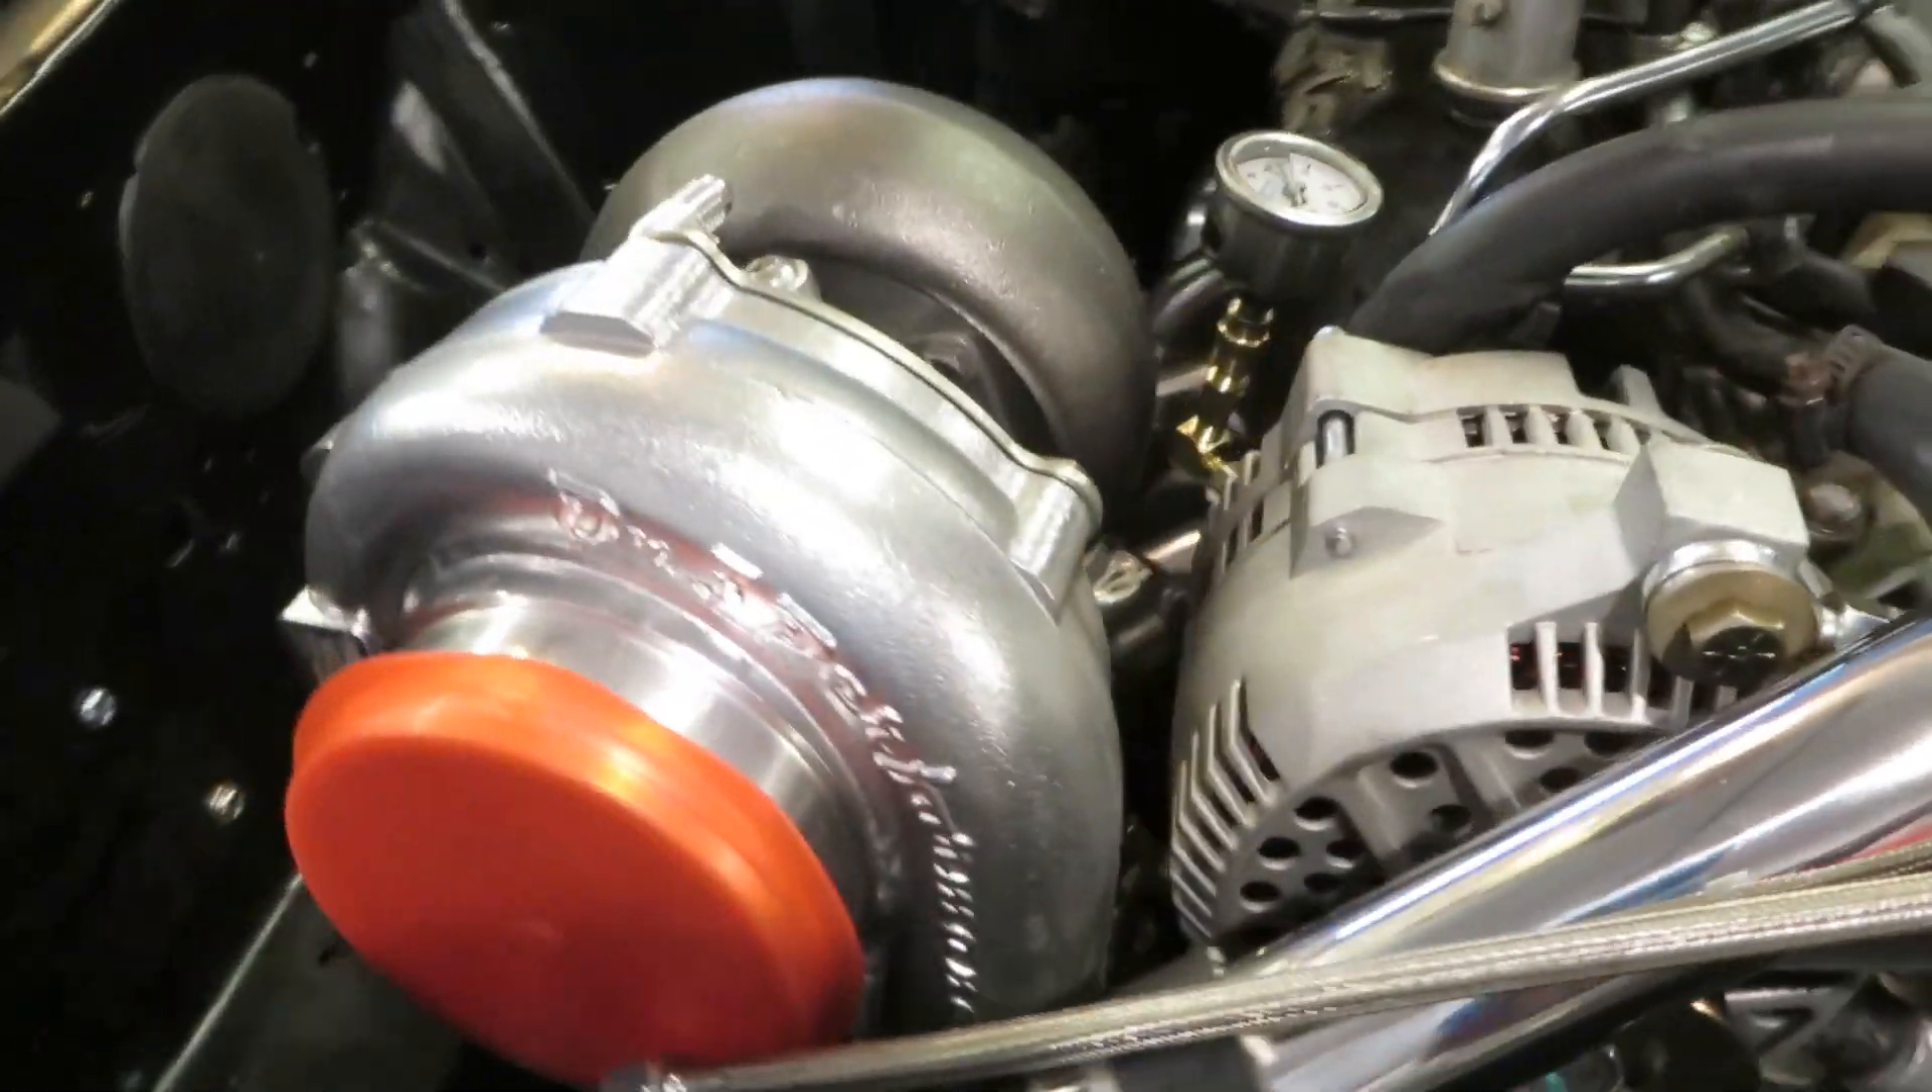The turbo is in.